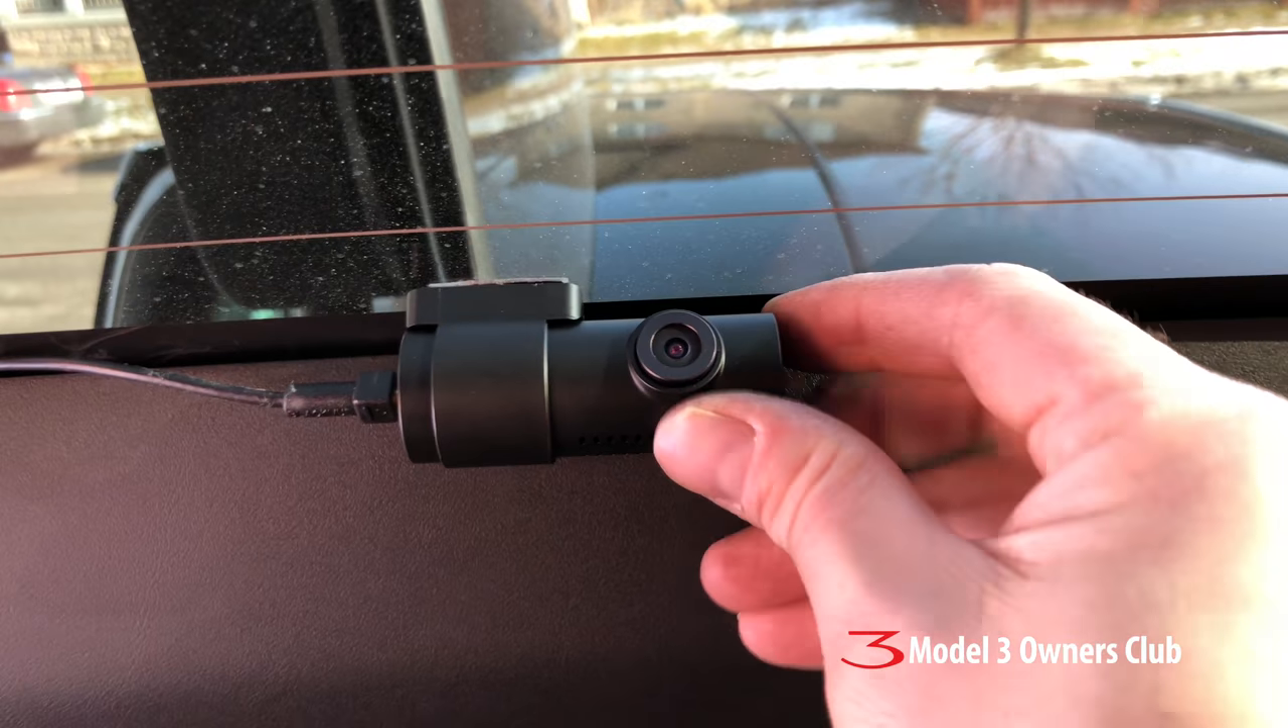So here's the rear camera it's all installed and it's still rotatable.